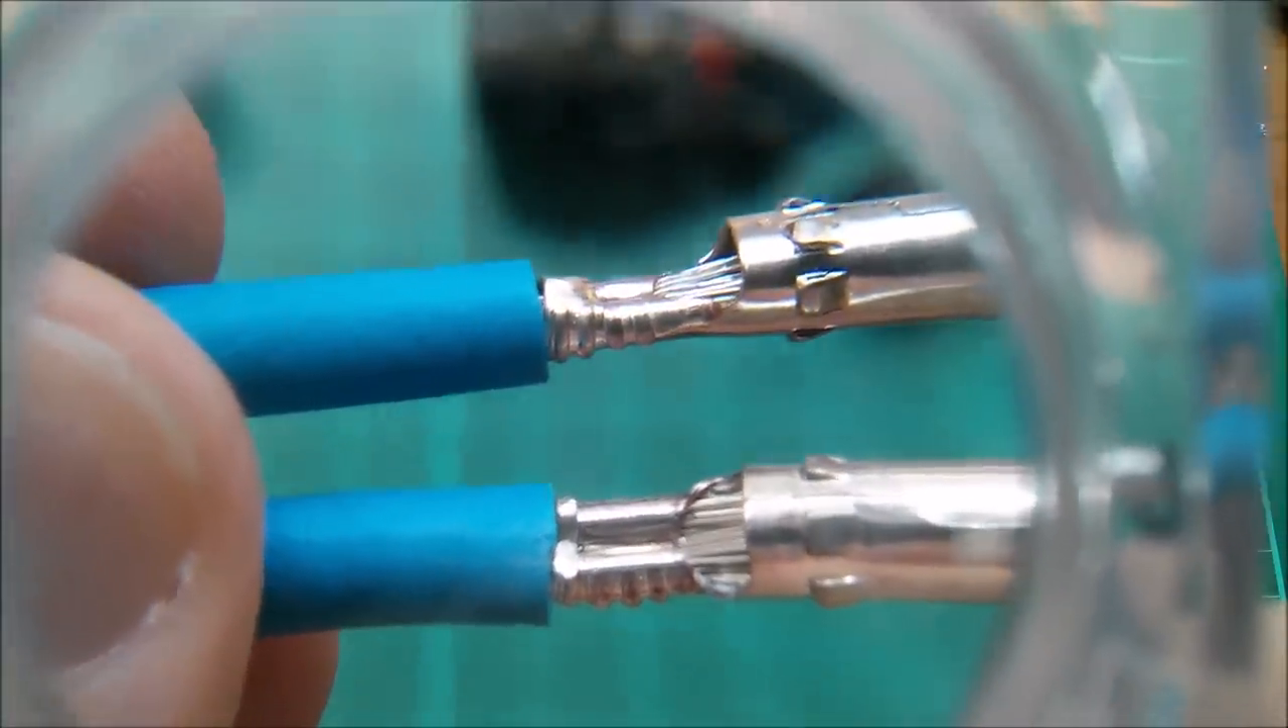The one nearest to the camera at the bottom of the image is fully crimped so the wings have been fully brought round and pressed around the strands of copper.